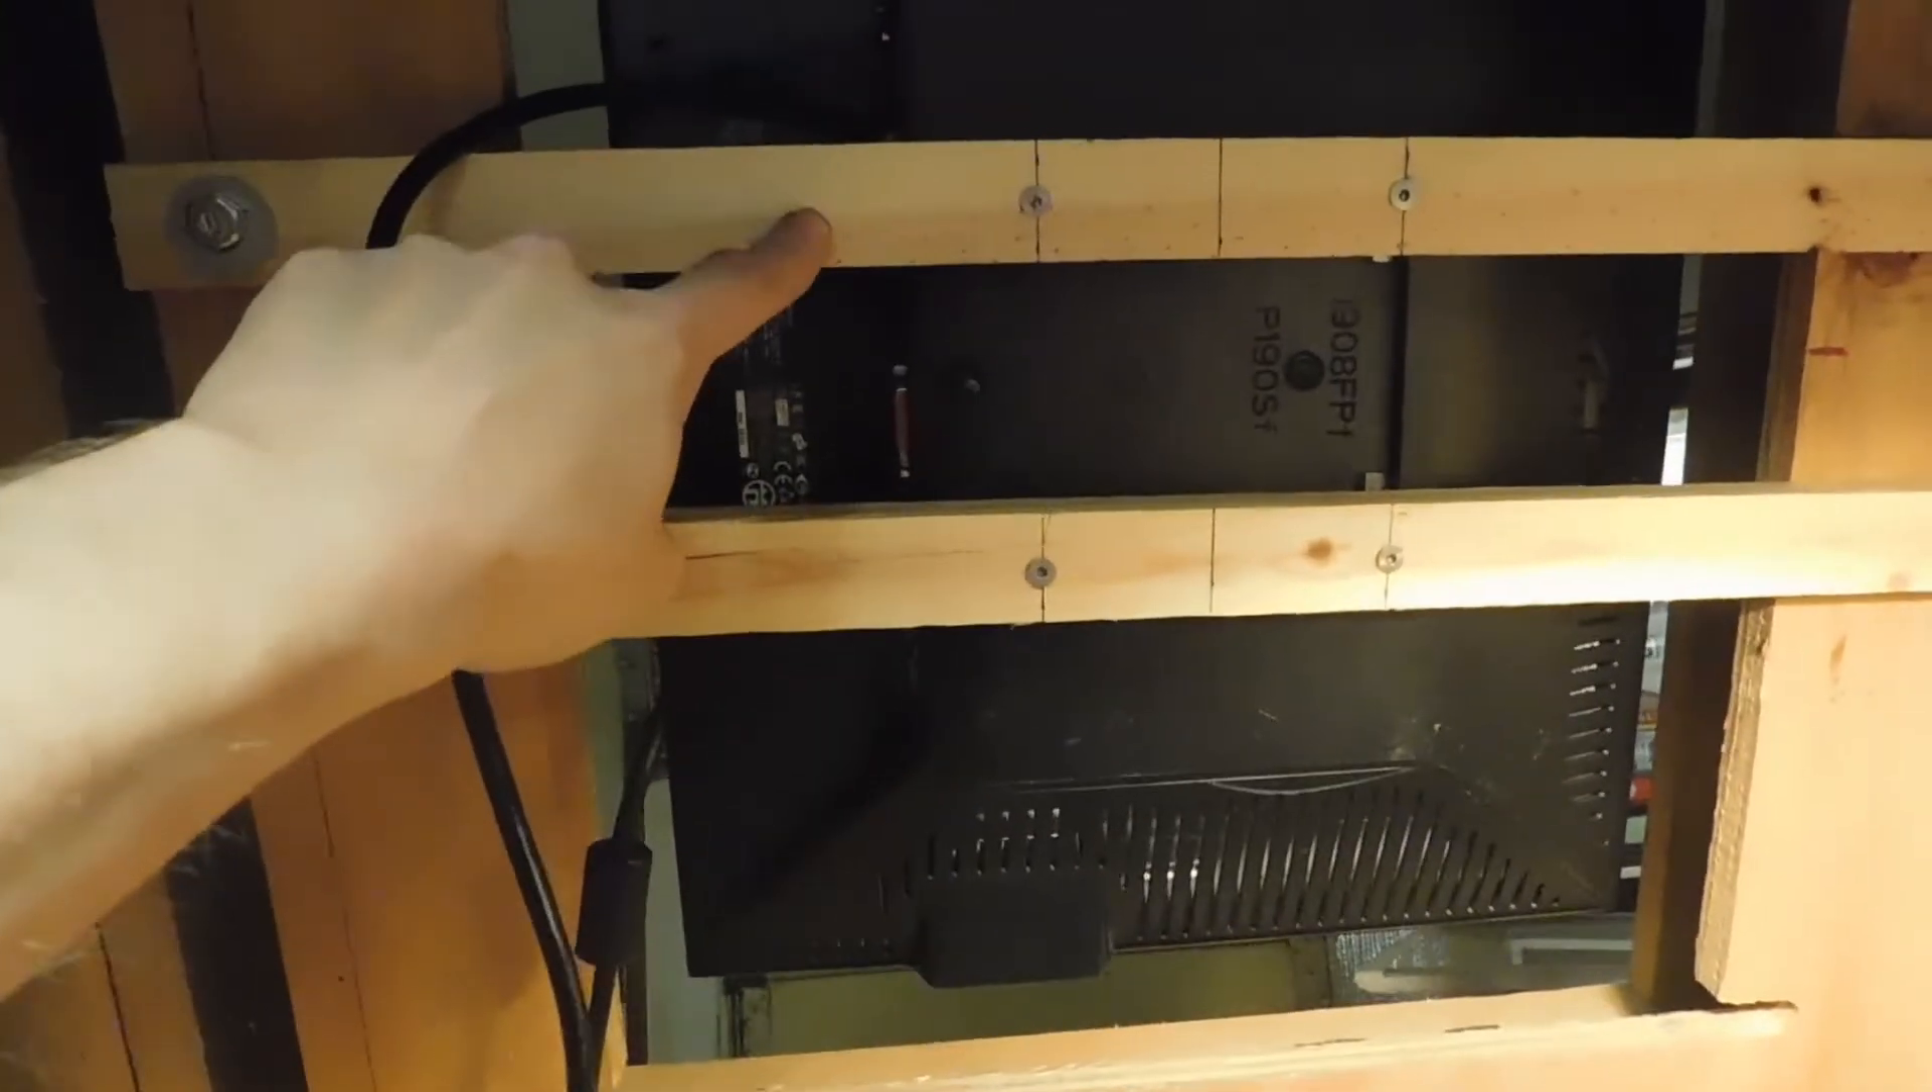Now I got a lot of stuff already taken care of as you can see I got the LCD mounted.